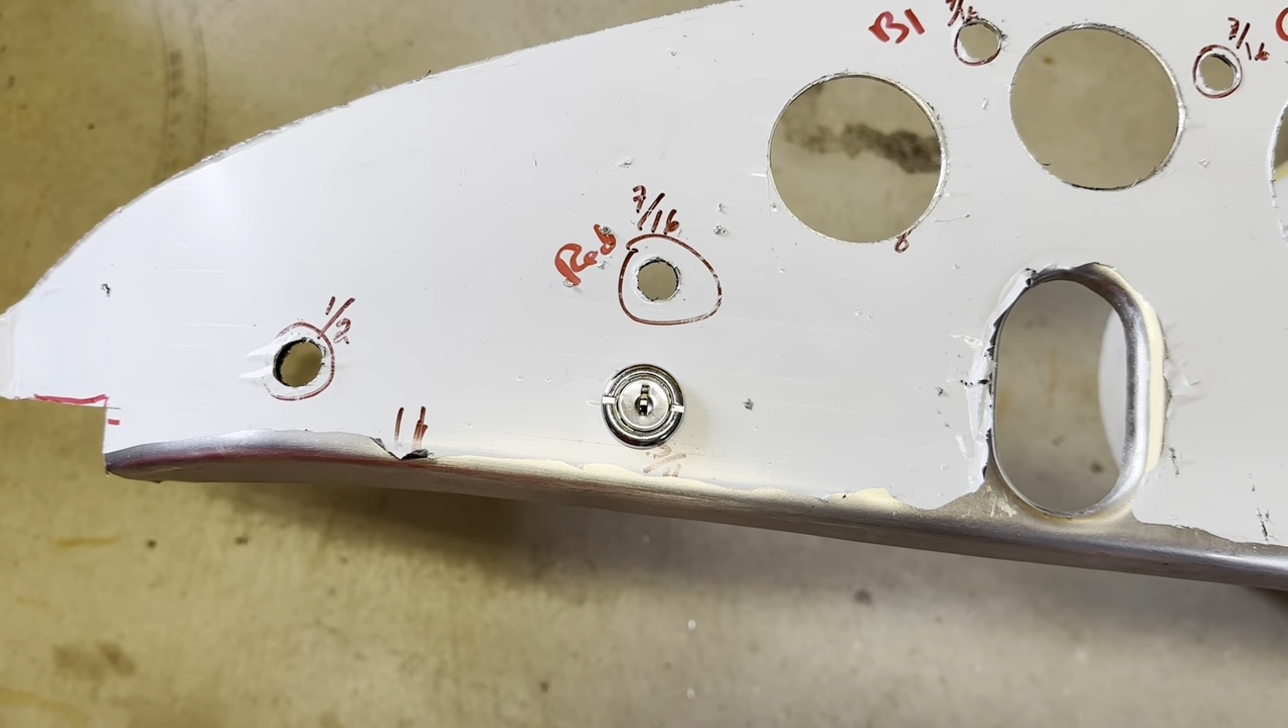And the ignition switch fit in place perfectly.